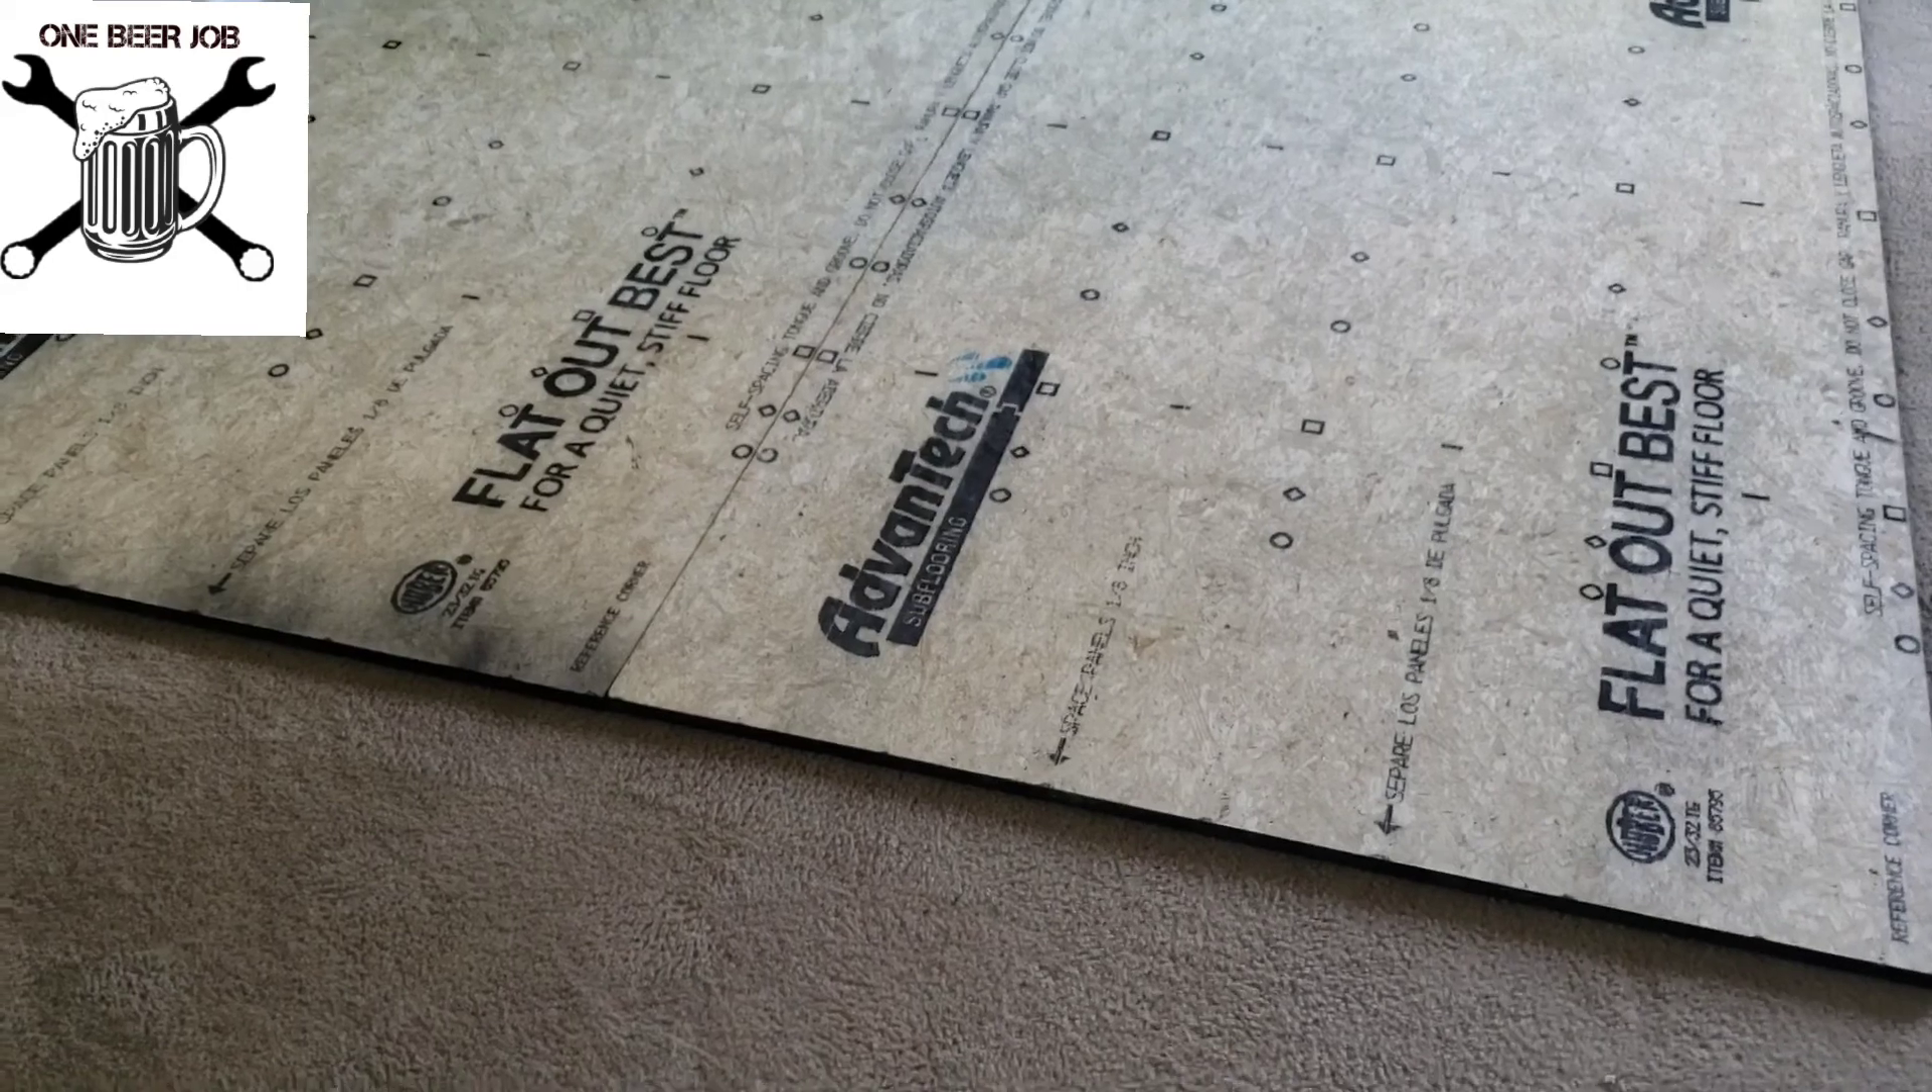So just put the subfloor in you can see I just put it right over the carpet.